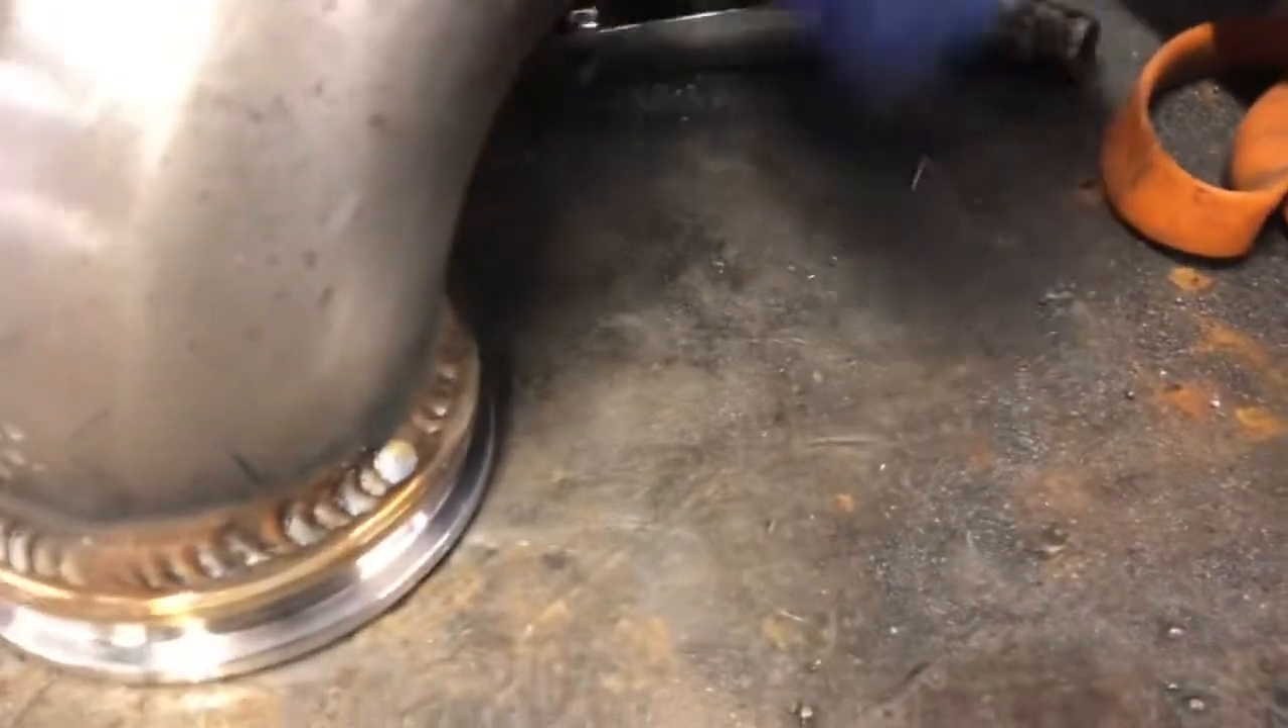Alright, so there's the turbo side flange welded on.